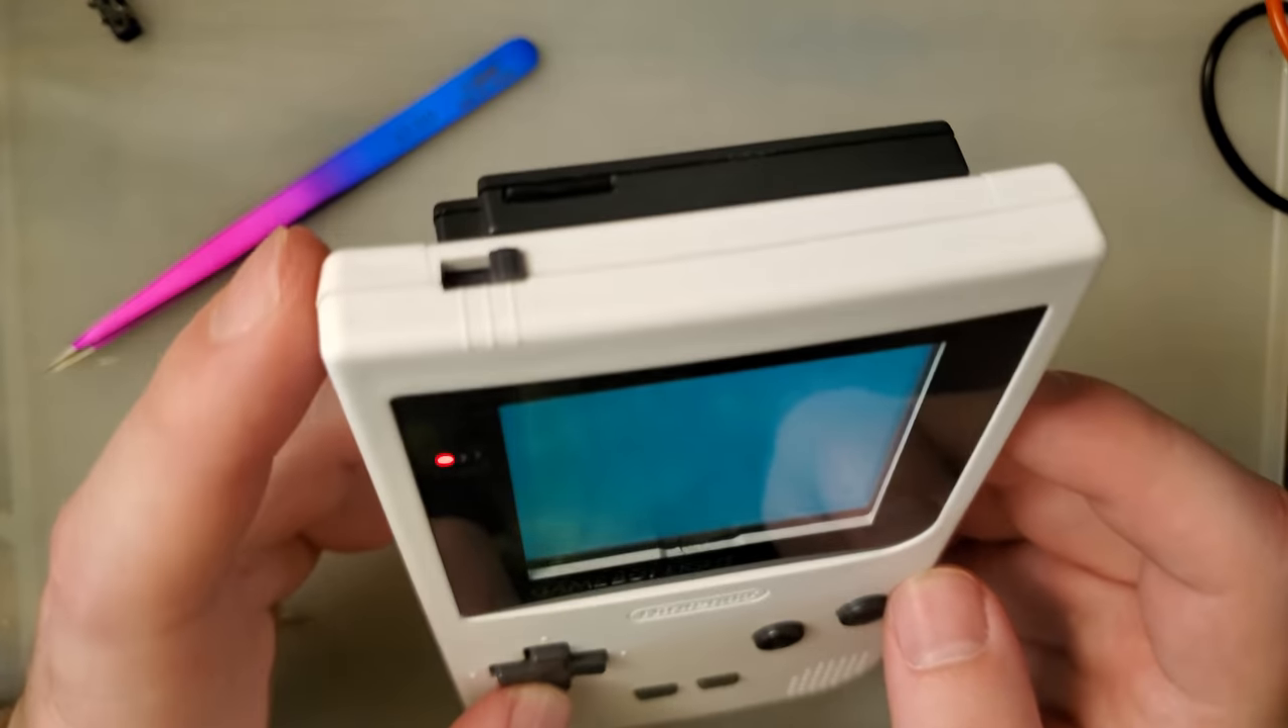So, first thing, my screen is incredibly crooked. I don't know if that's me or the shell, but it ain't good.